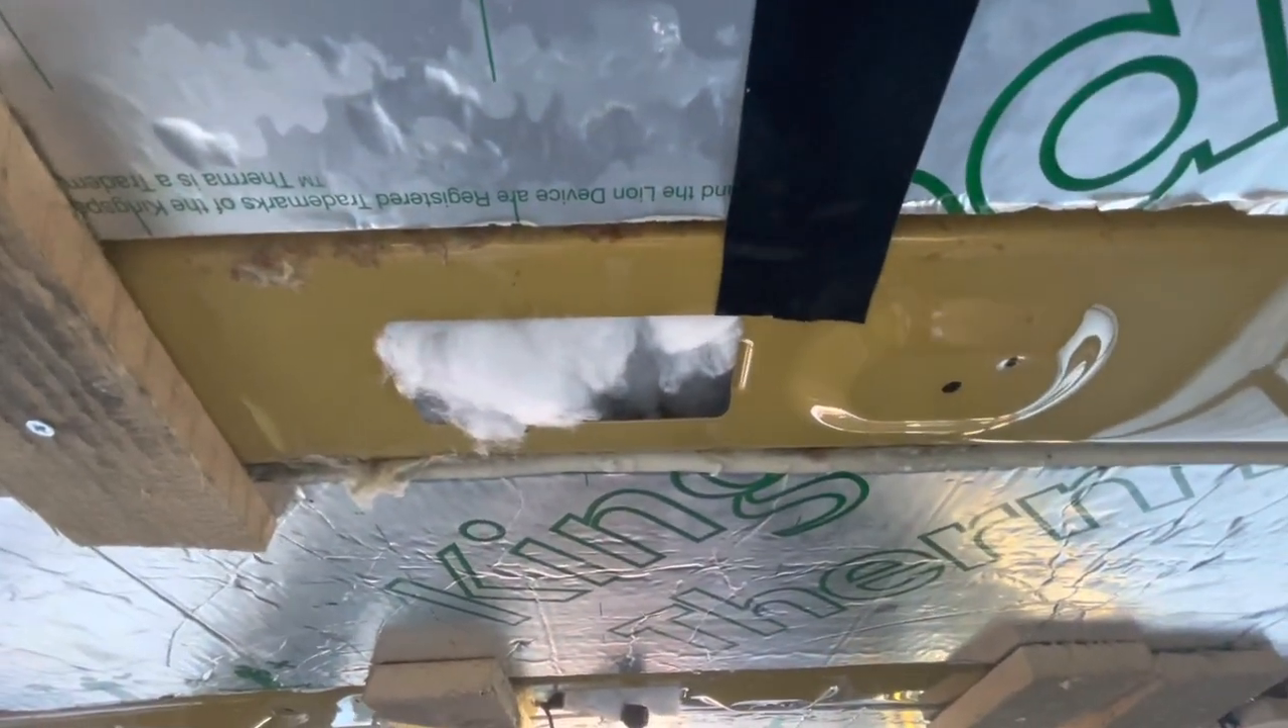That's my roof insulation in i've stuffed the gaps with the bottle insulation and i've used the kingspan for the bigger pieces.